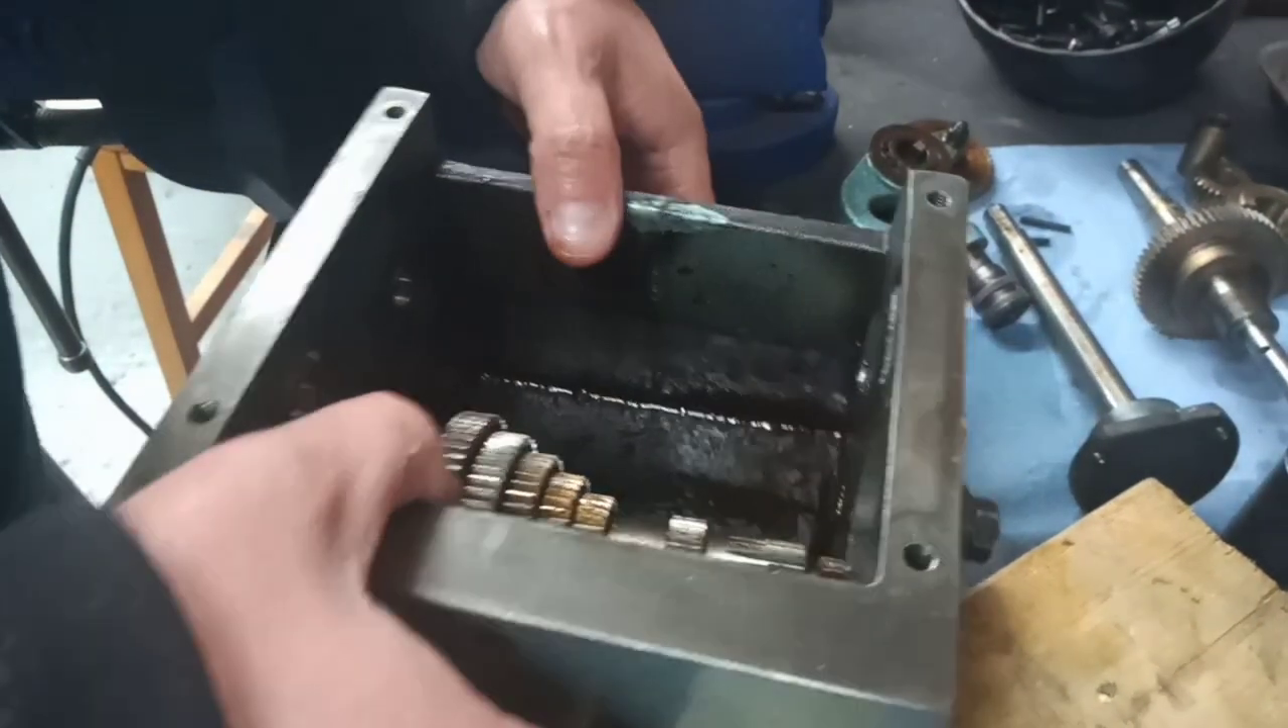So we've just got this shaft to take out now.